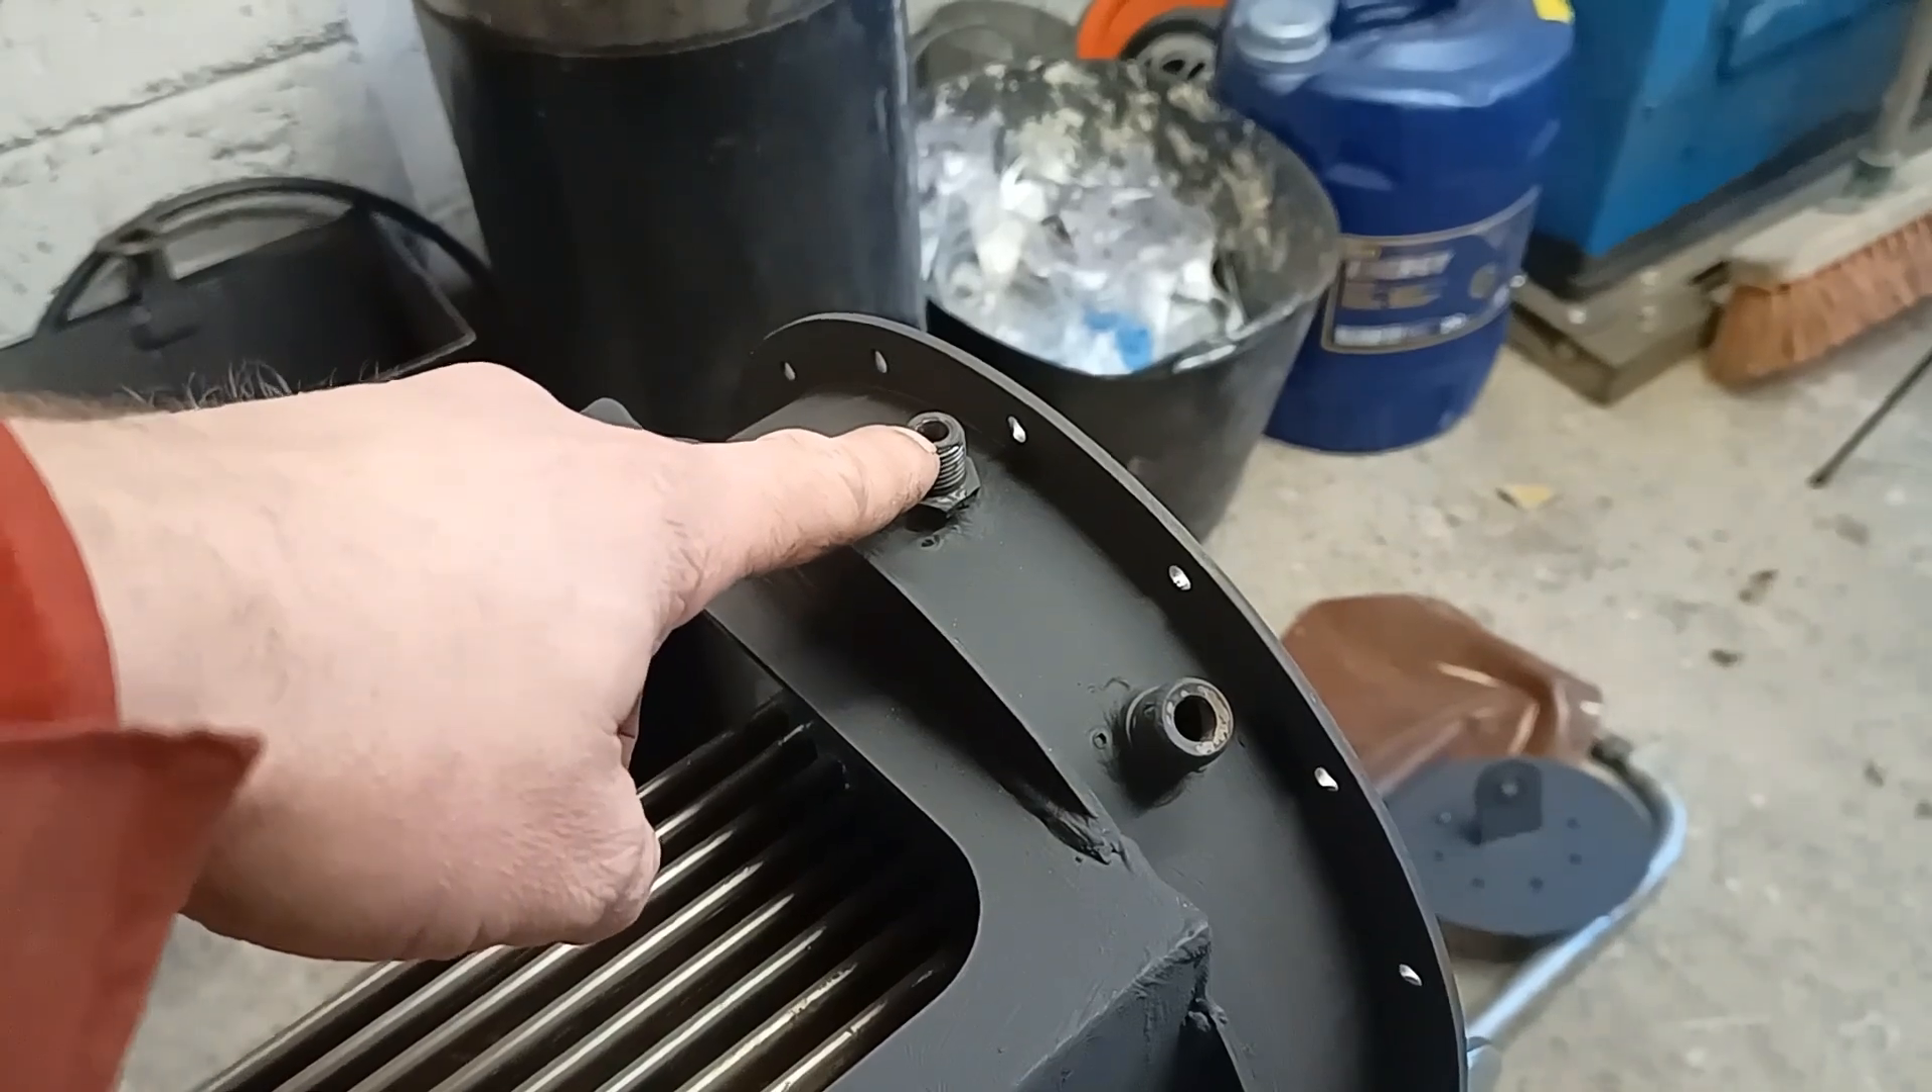I've welded um various bosses and stuff on.